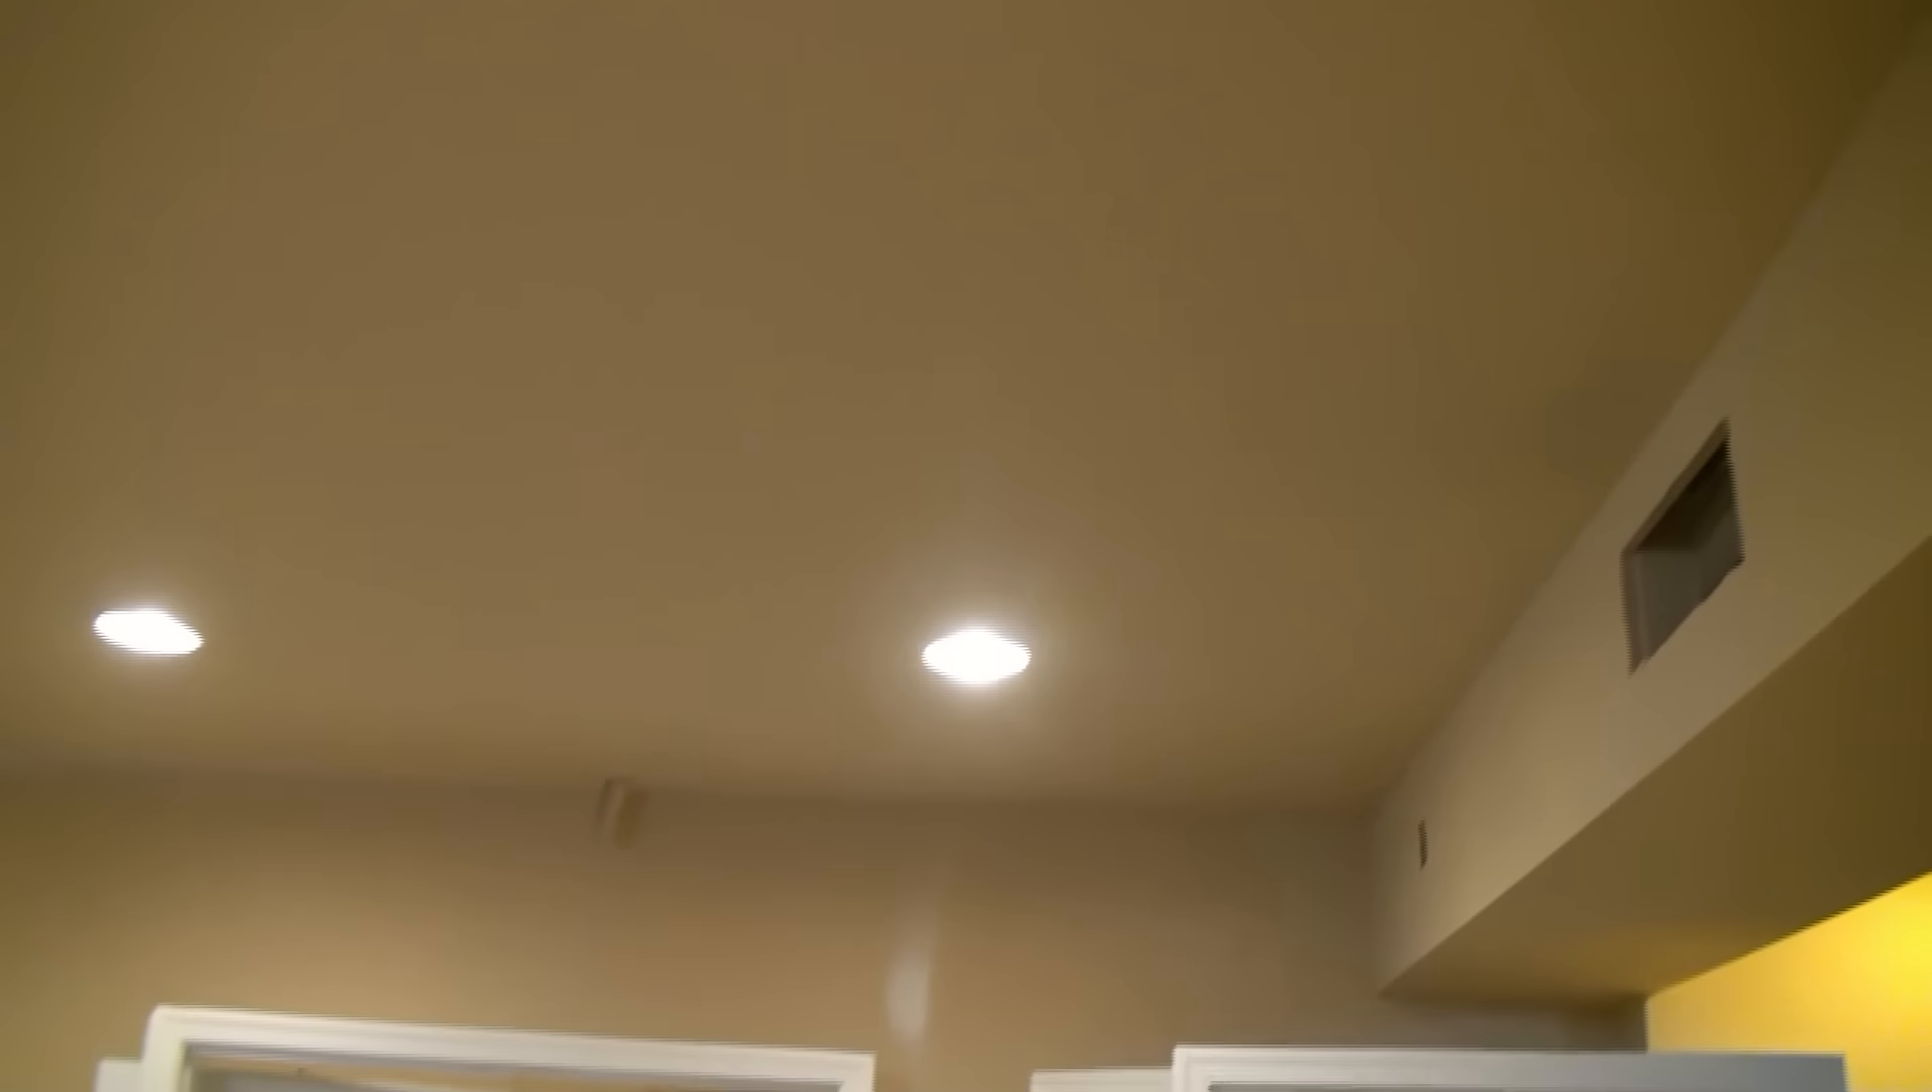Now you can see all the recessed lights that are up there, and they've got the bulbs in them, and they're all up inside the drywall now.